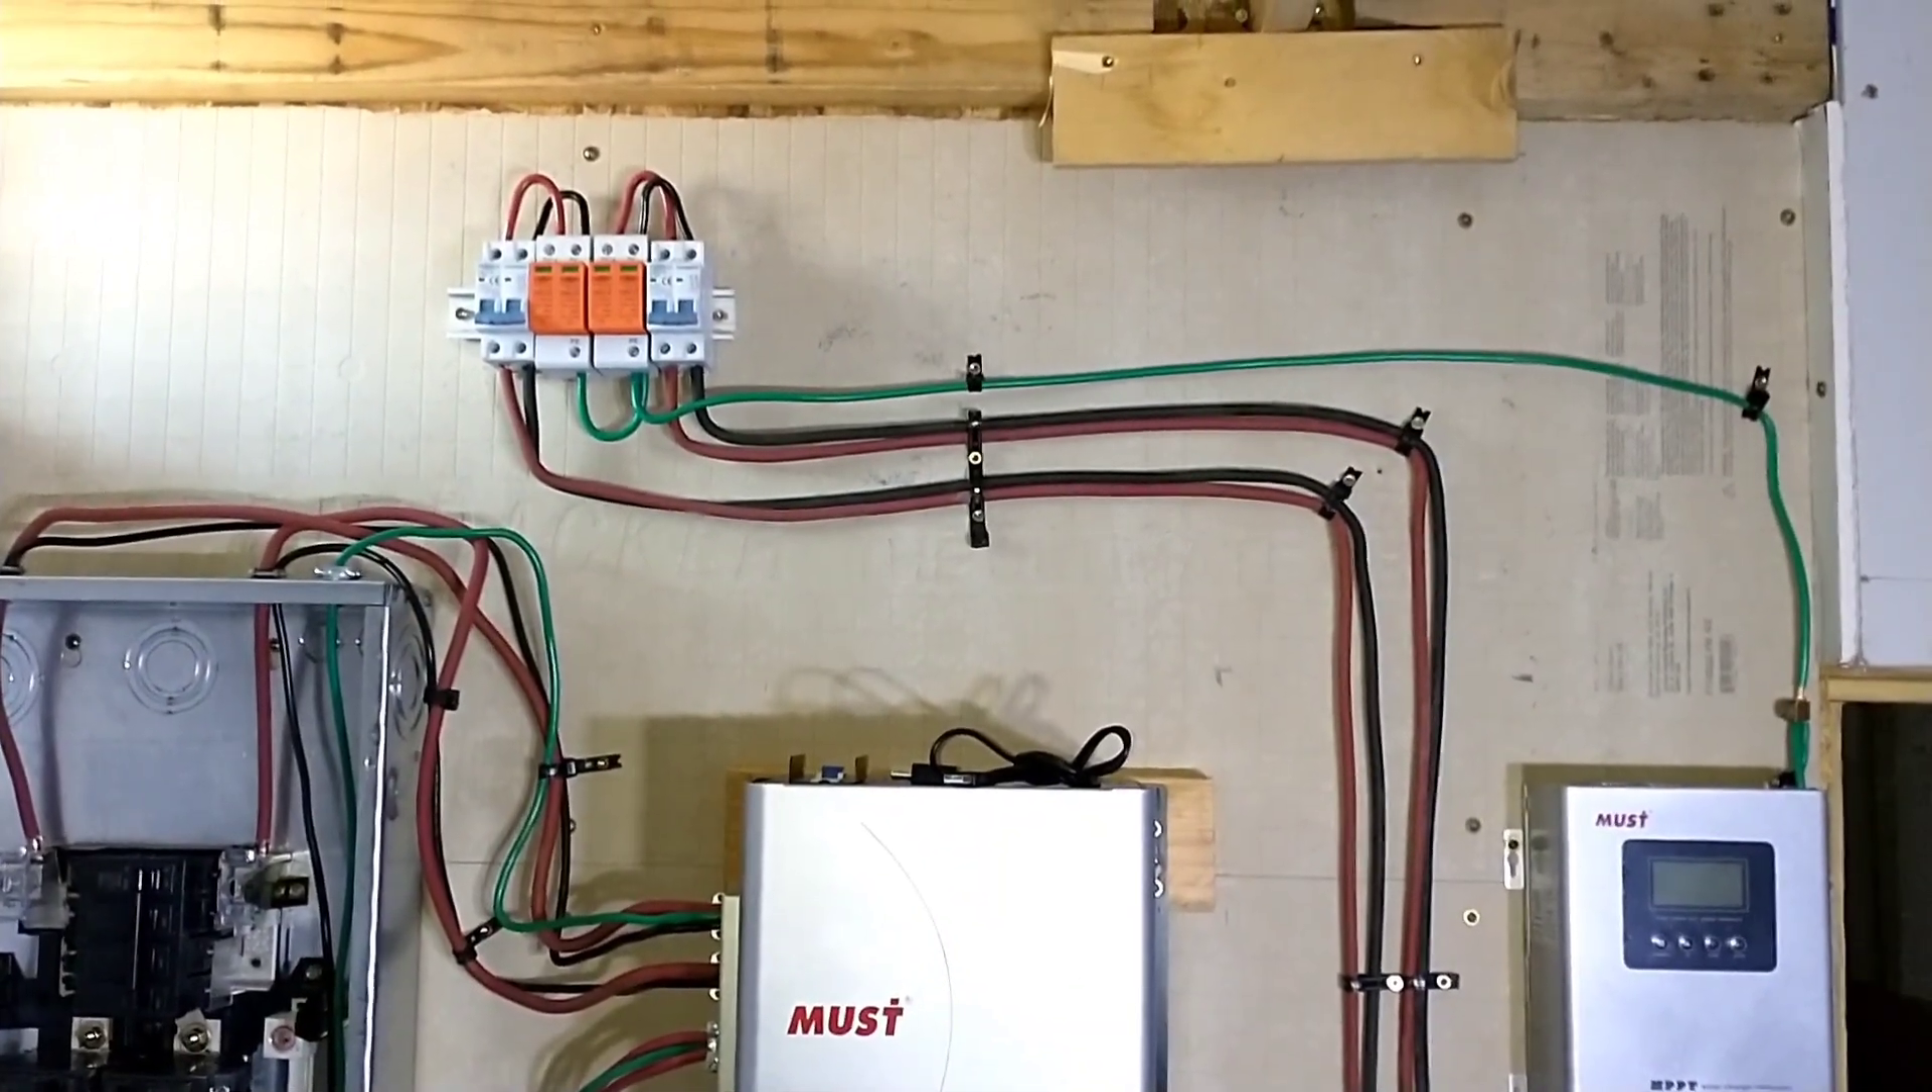Last night I took some time and clipped all the wires into place kind of got them organized where you can see where everything runs at a glance.